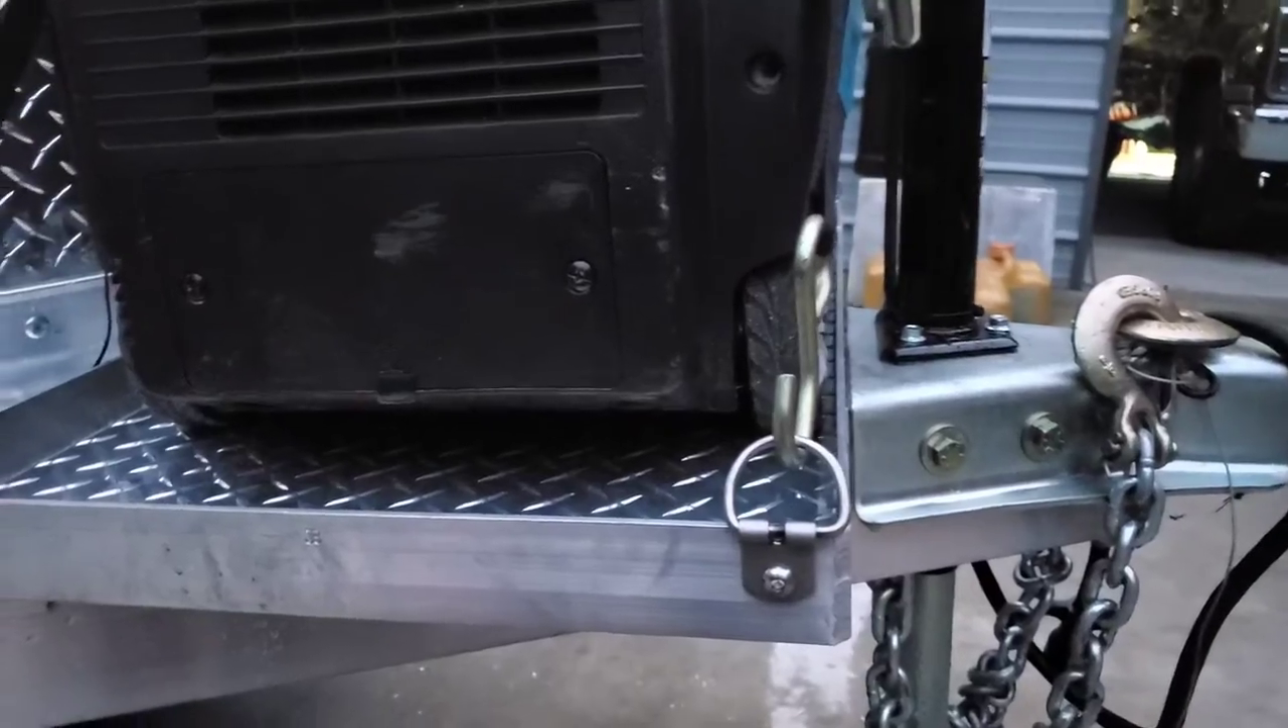But I went ahead and got our D-rings installed there. Stainless hardware, stainless D-rings, nothing going to rust there.